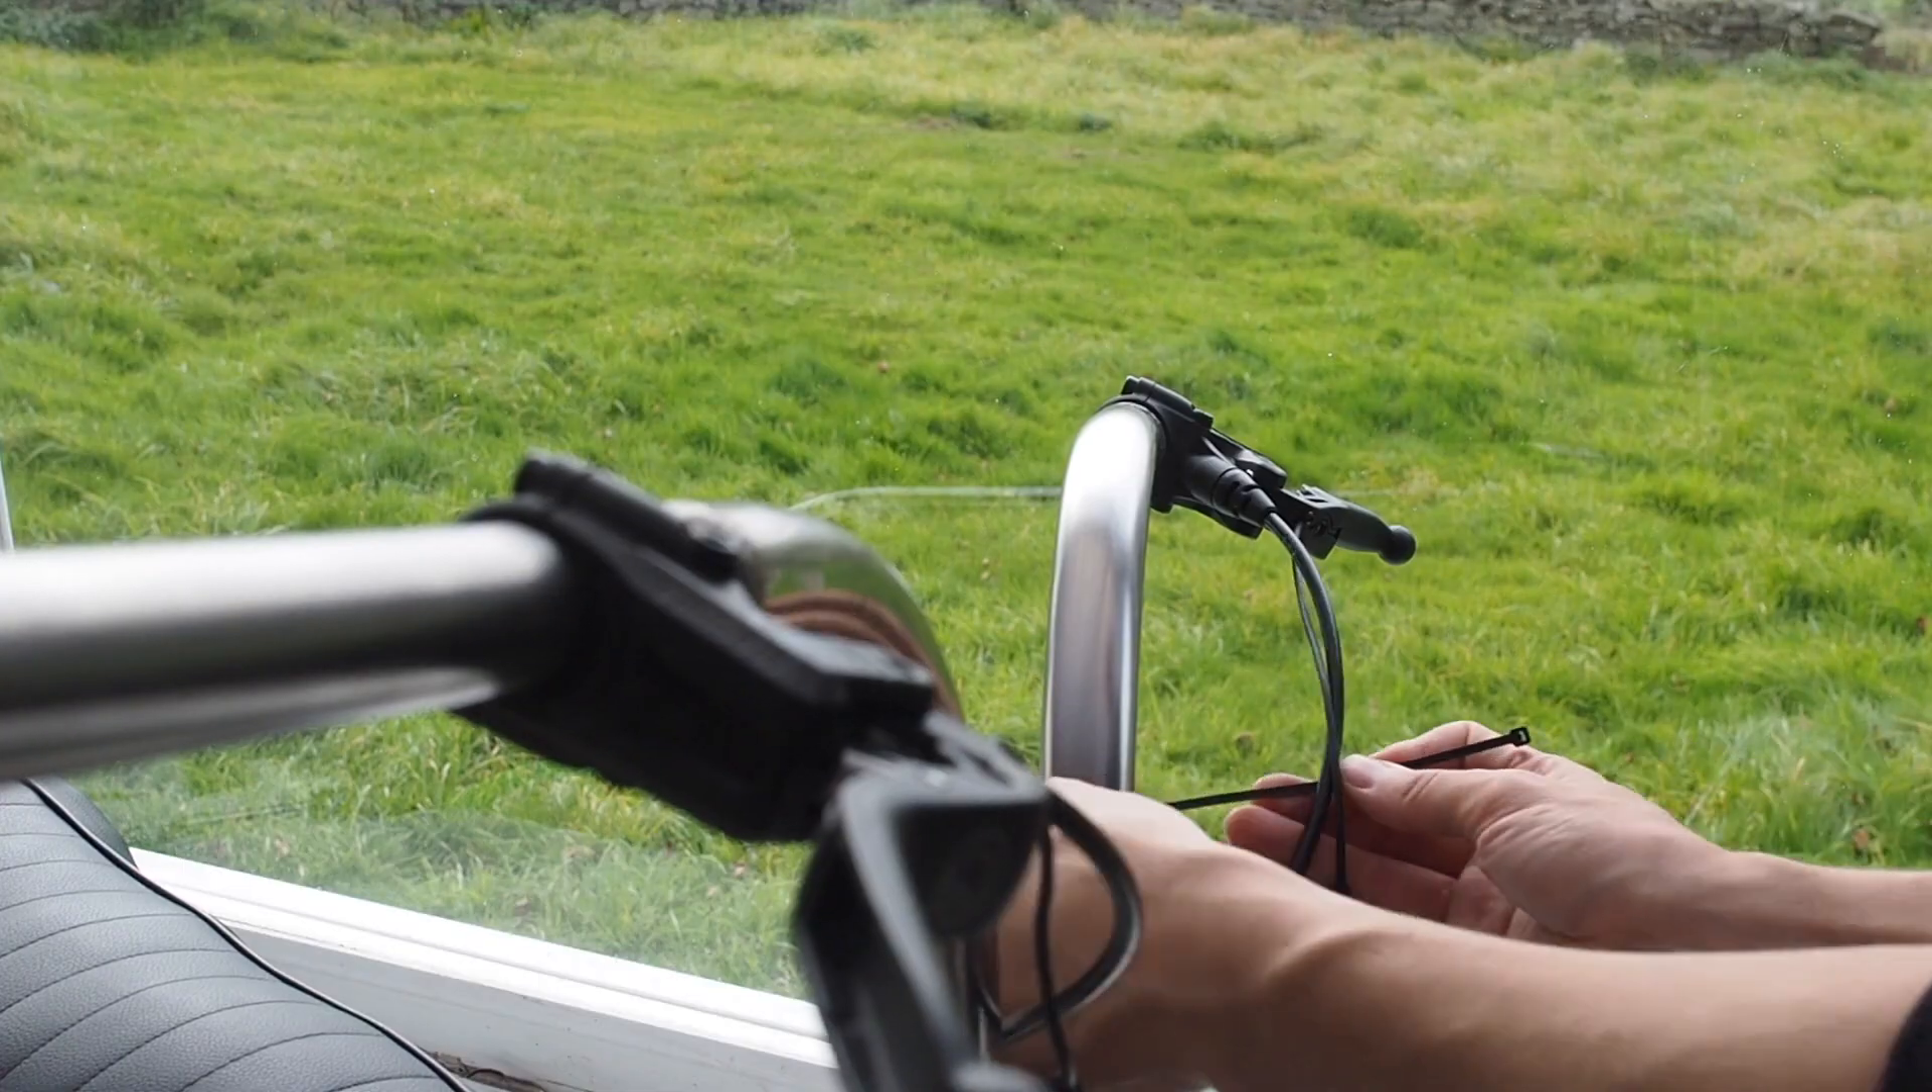Now I've got the brake levers on, I'm just going to cable tie the excess tubing until I know exactly where I'm going to route it around the bike frame.